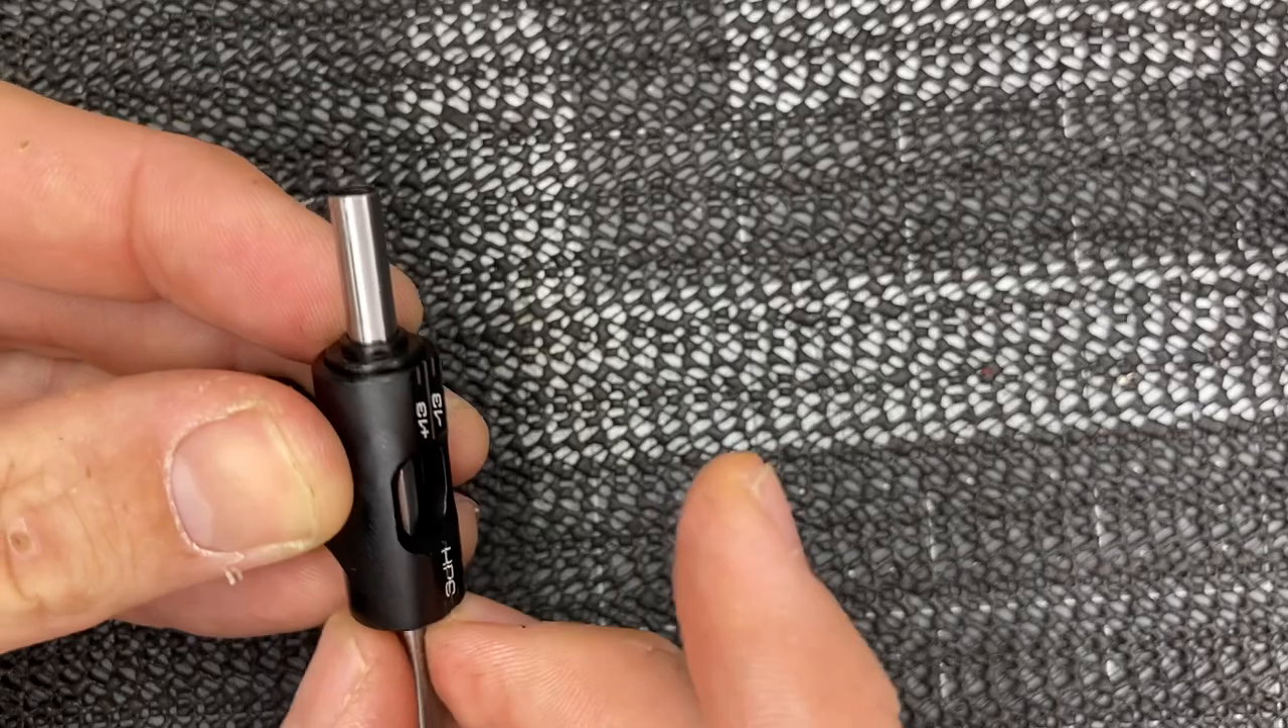Now our main shaft is through our head block.